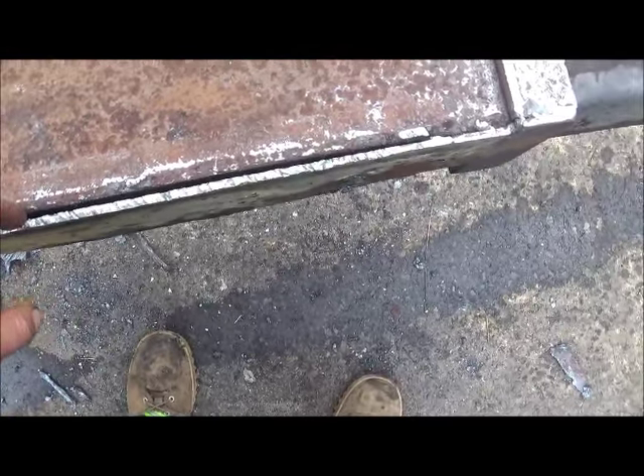You can see that it's not welded in at all here and you know over time when water gets in something like that it freezes it separates some so there's a pretty good gap there.